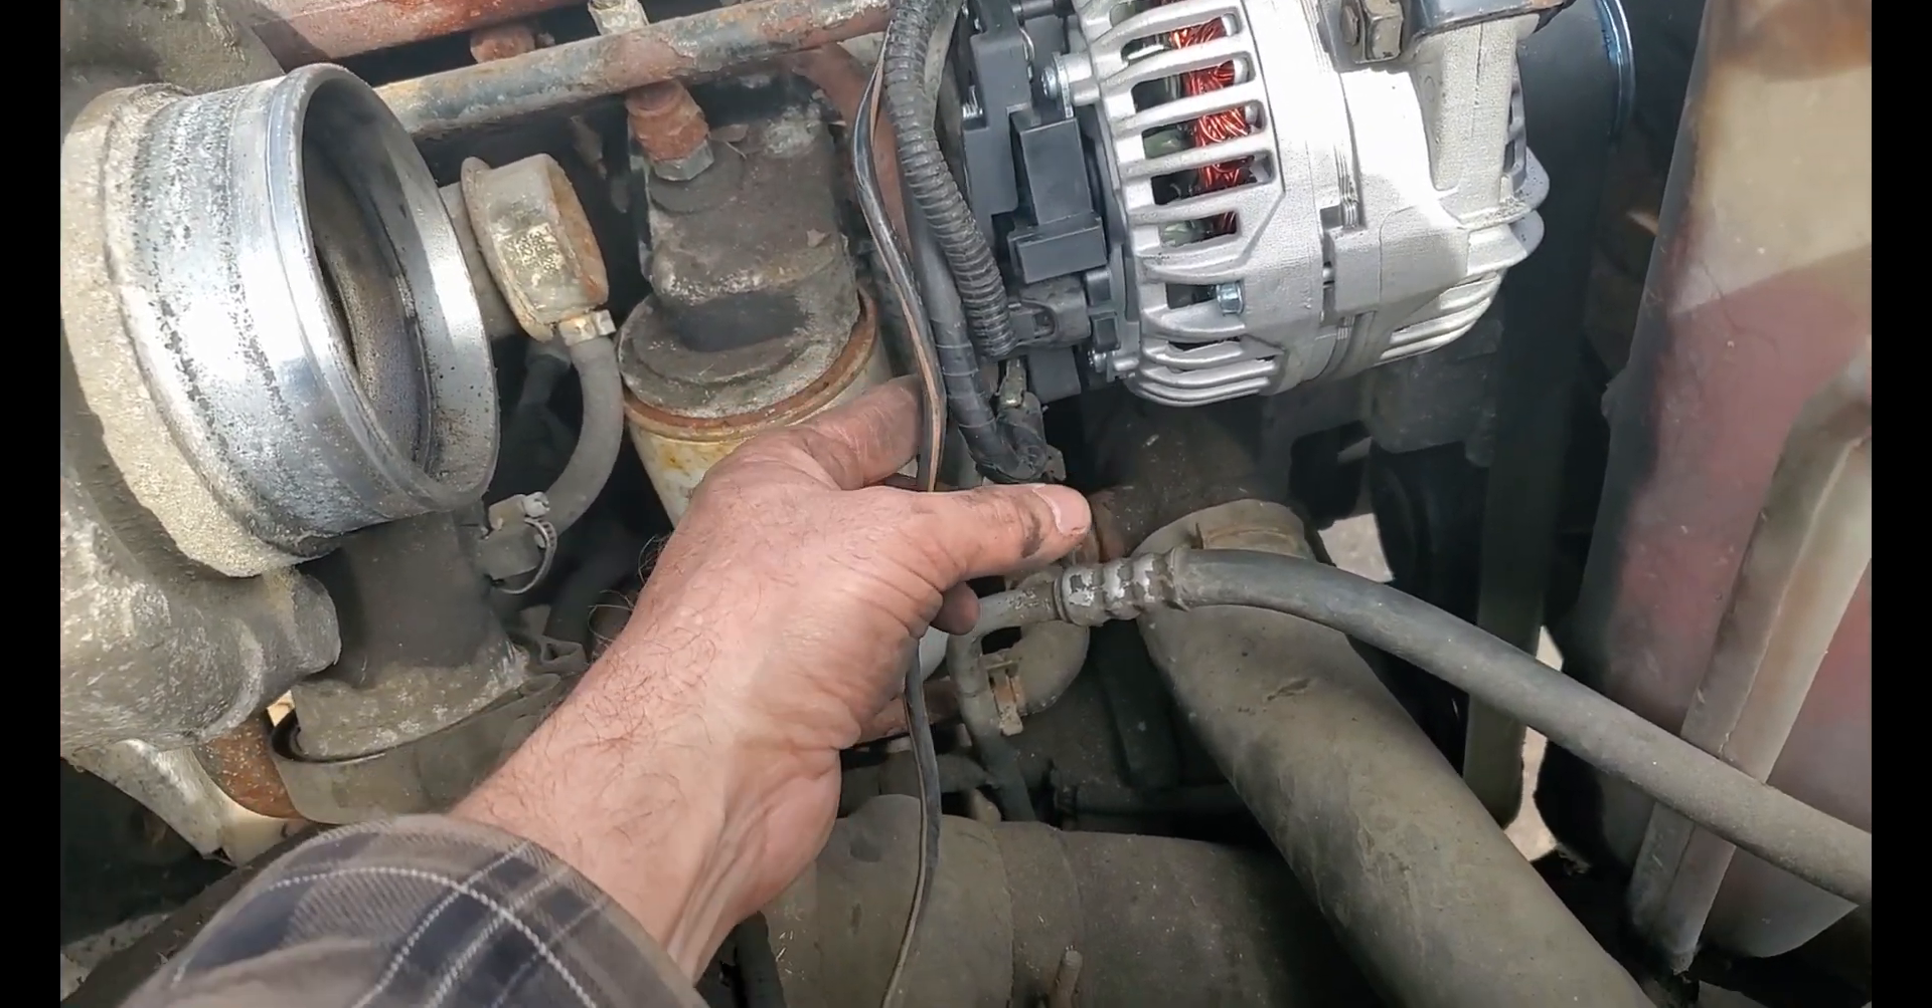Now the new alternator is on.